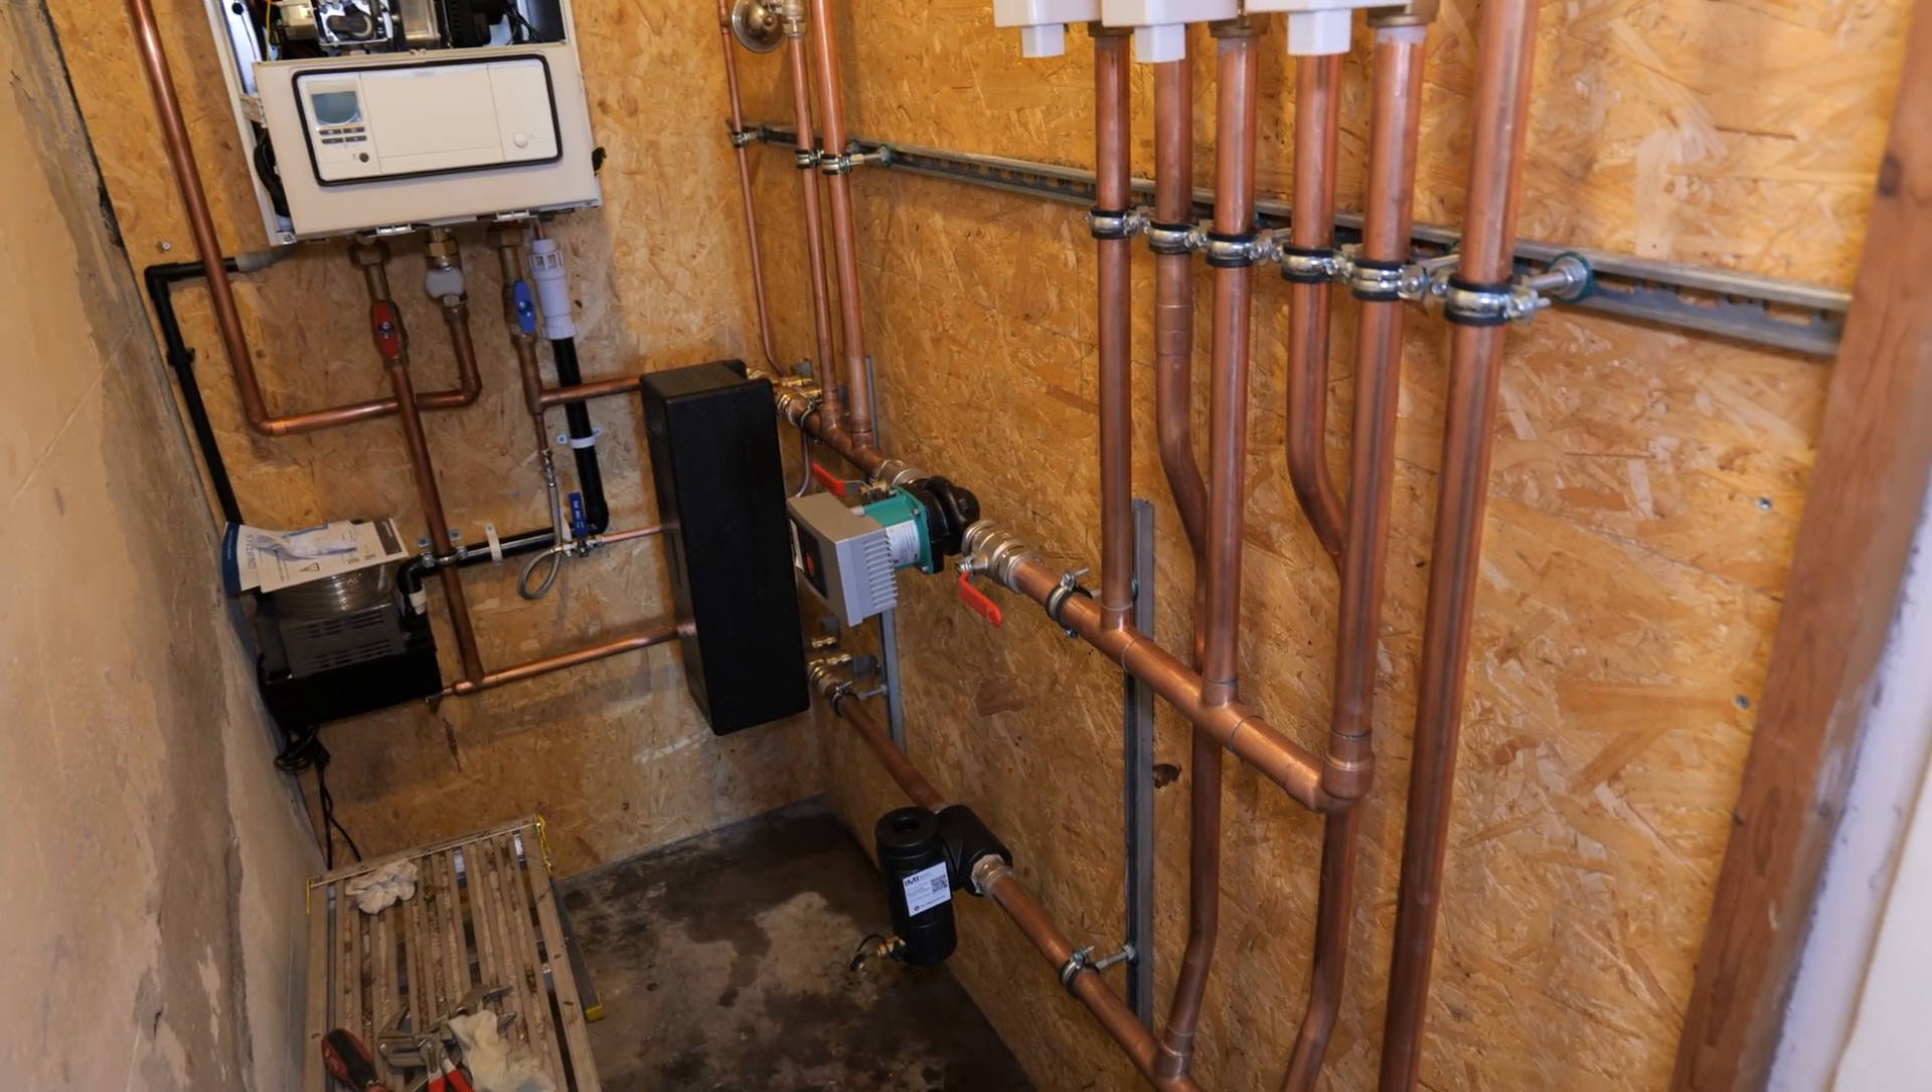All the copper pipe work is now in place.